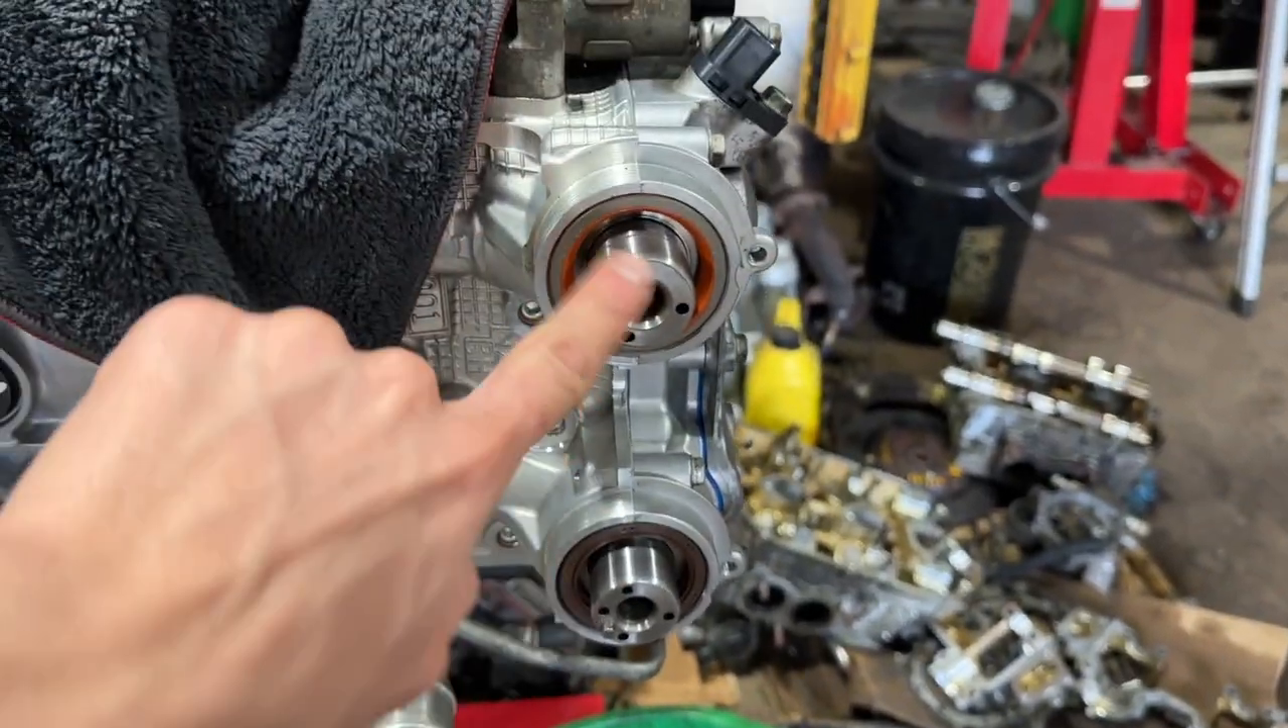We finally got the seals in and we already went ahead and tapped them all in.